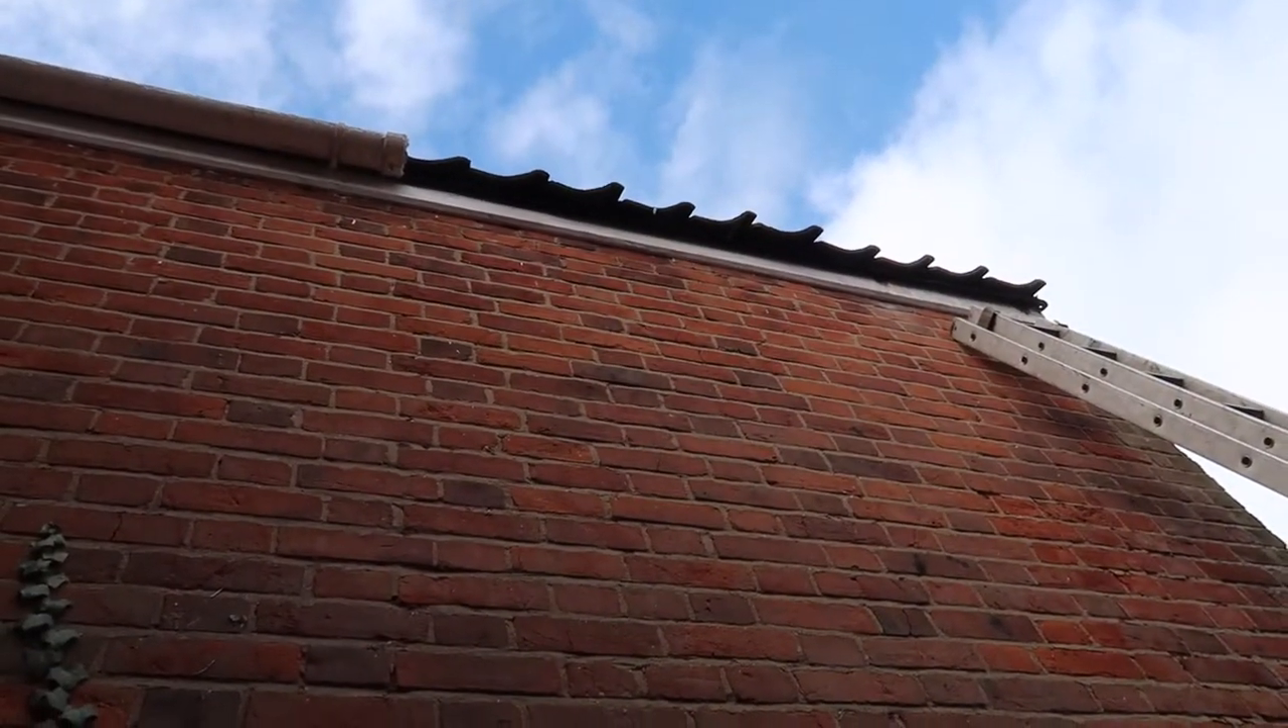I came outside and had a look at the guttering which we've partly removed now.